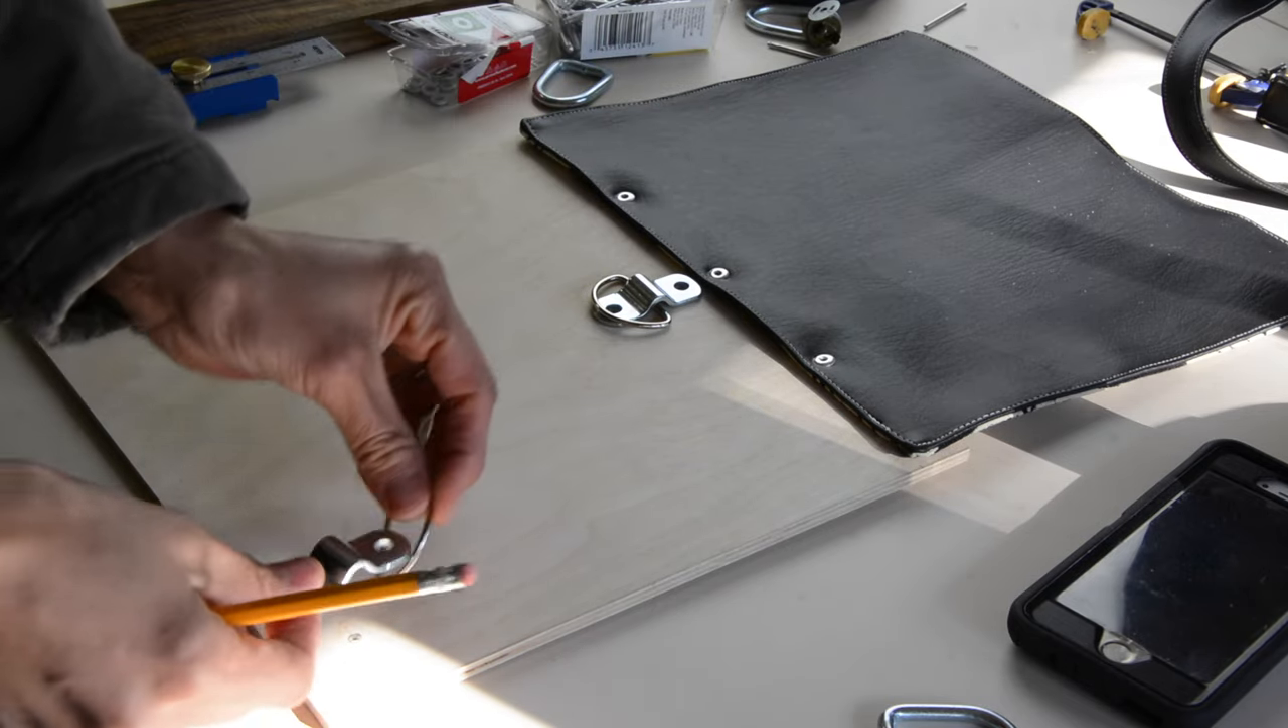Now that we have these rivets on, we're ready to do the hooks.